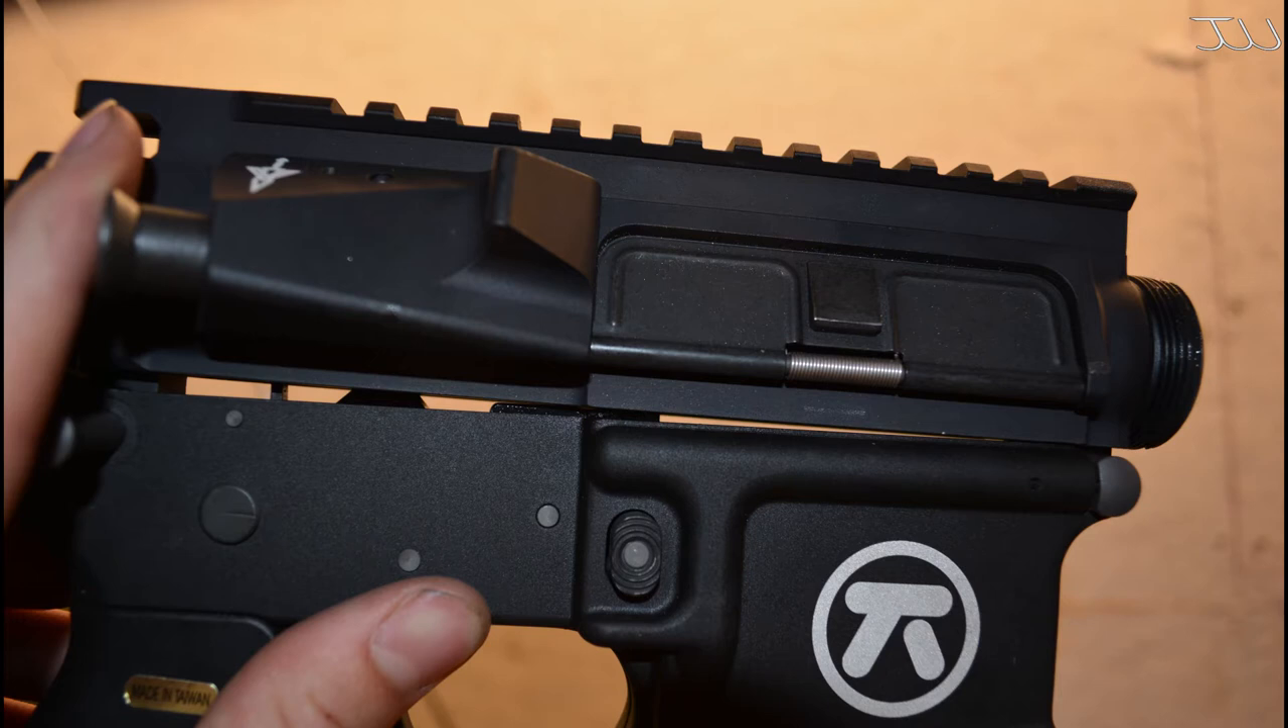Now in this image you can see me putting a little bit of force down on the upper to the lower and it still isn't going down to the correct placement so we're going to have to do a little work here.